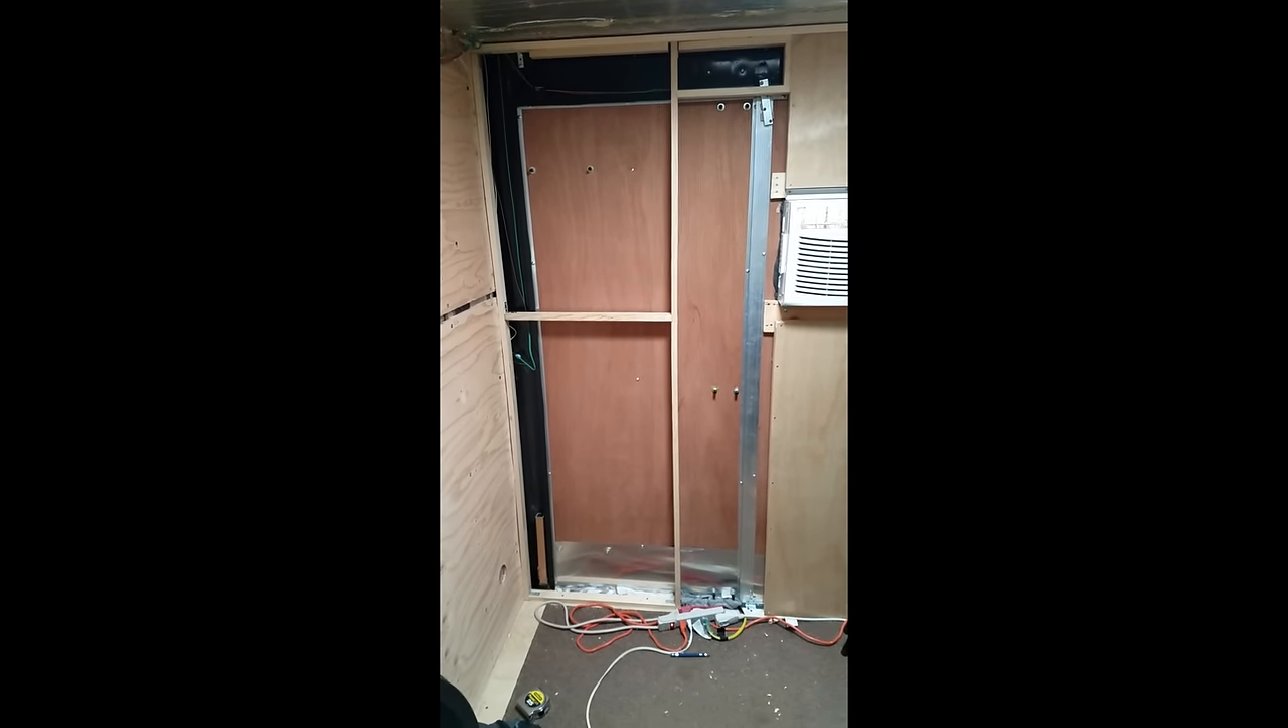I got the wall framed in.